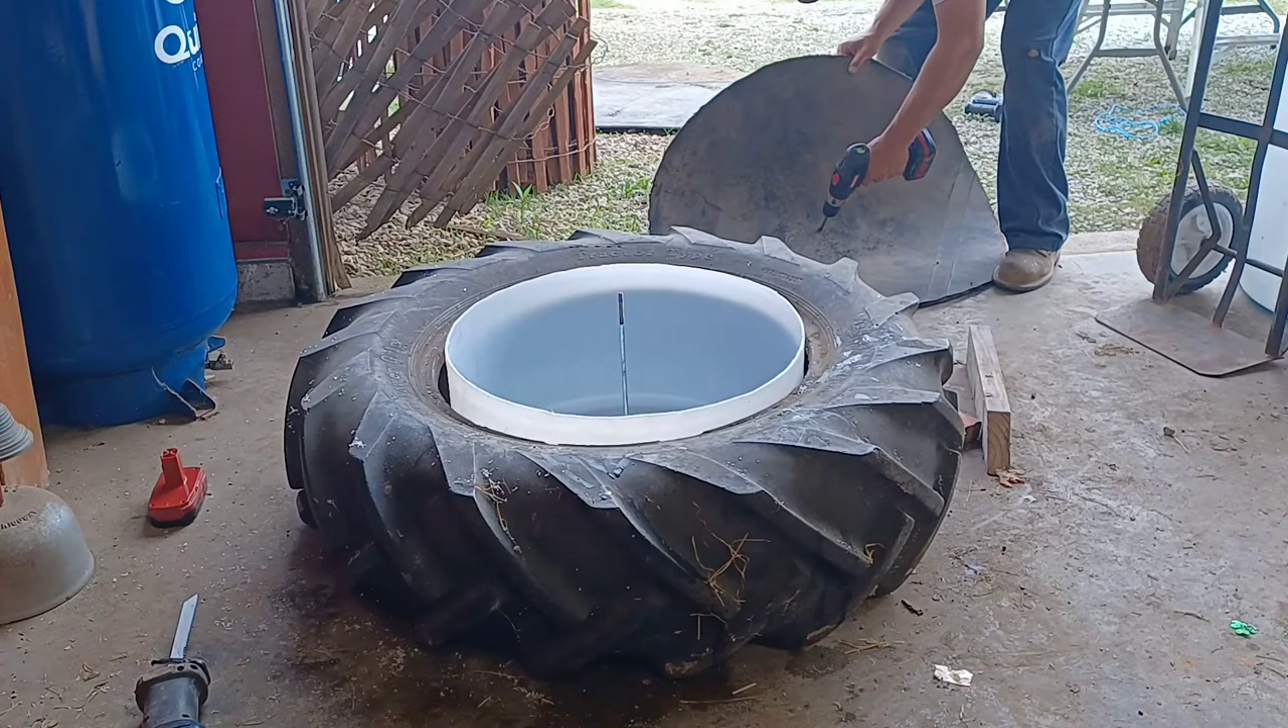So all that's left is to drill the hole in the rubber lid and install it on the tub that's in here.